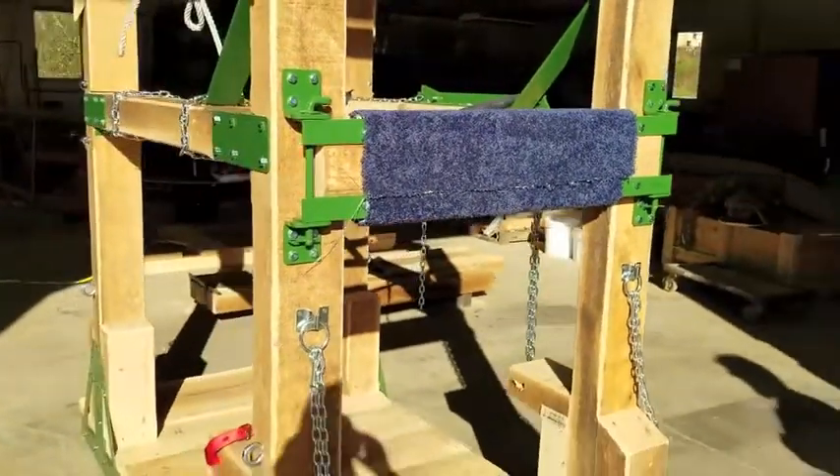And there you have your fully assembled stock.